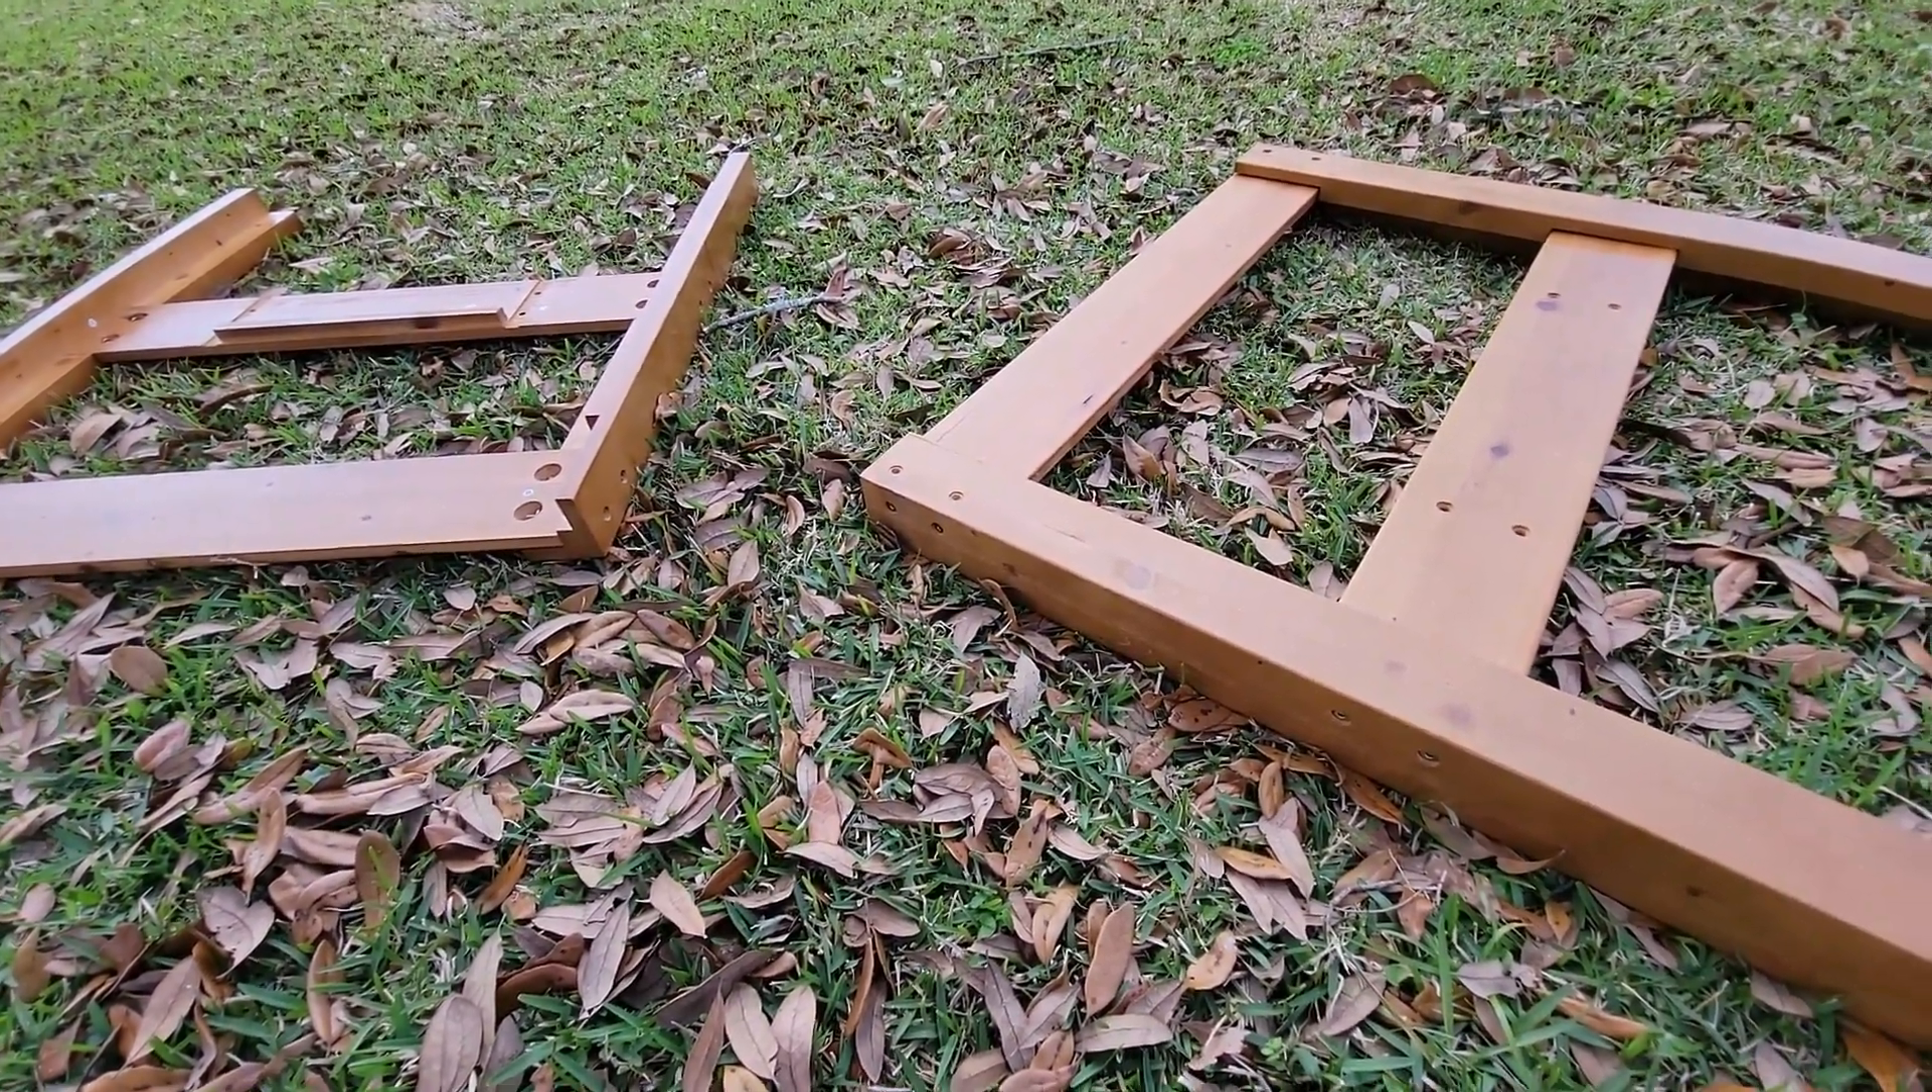One hour and i've got both end pieces done tightened up re-tightened to make sure they're not going to come apart.